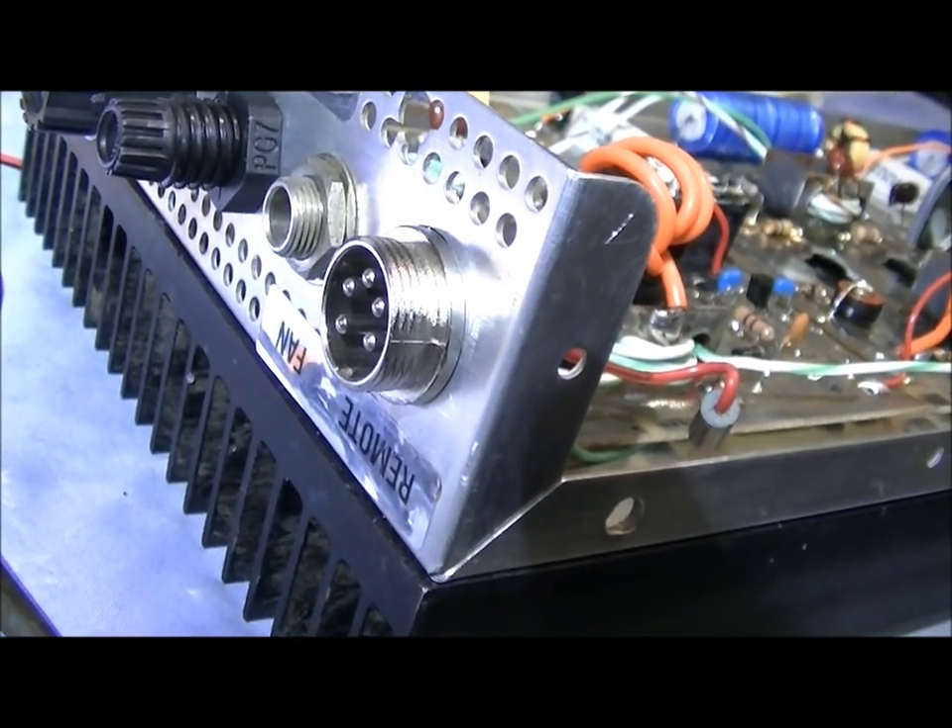I'm going ahead and installed our five pin jack for the uh upgraded remote capability.